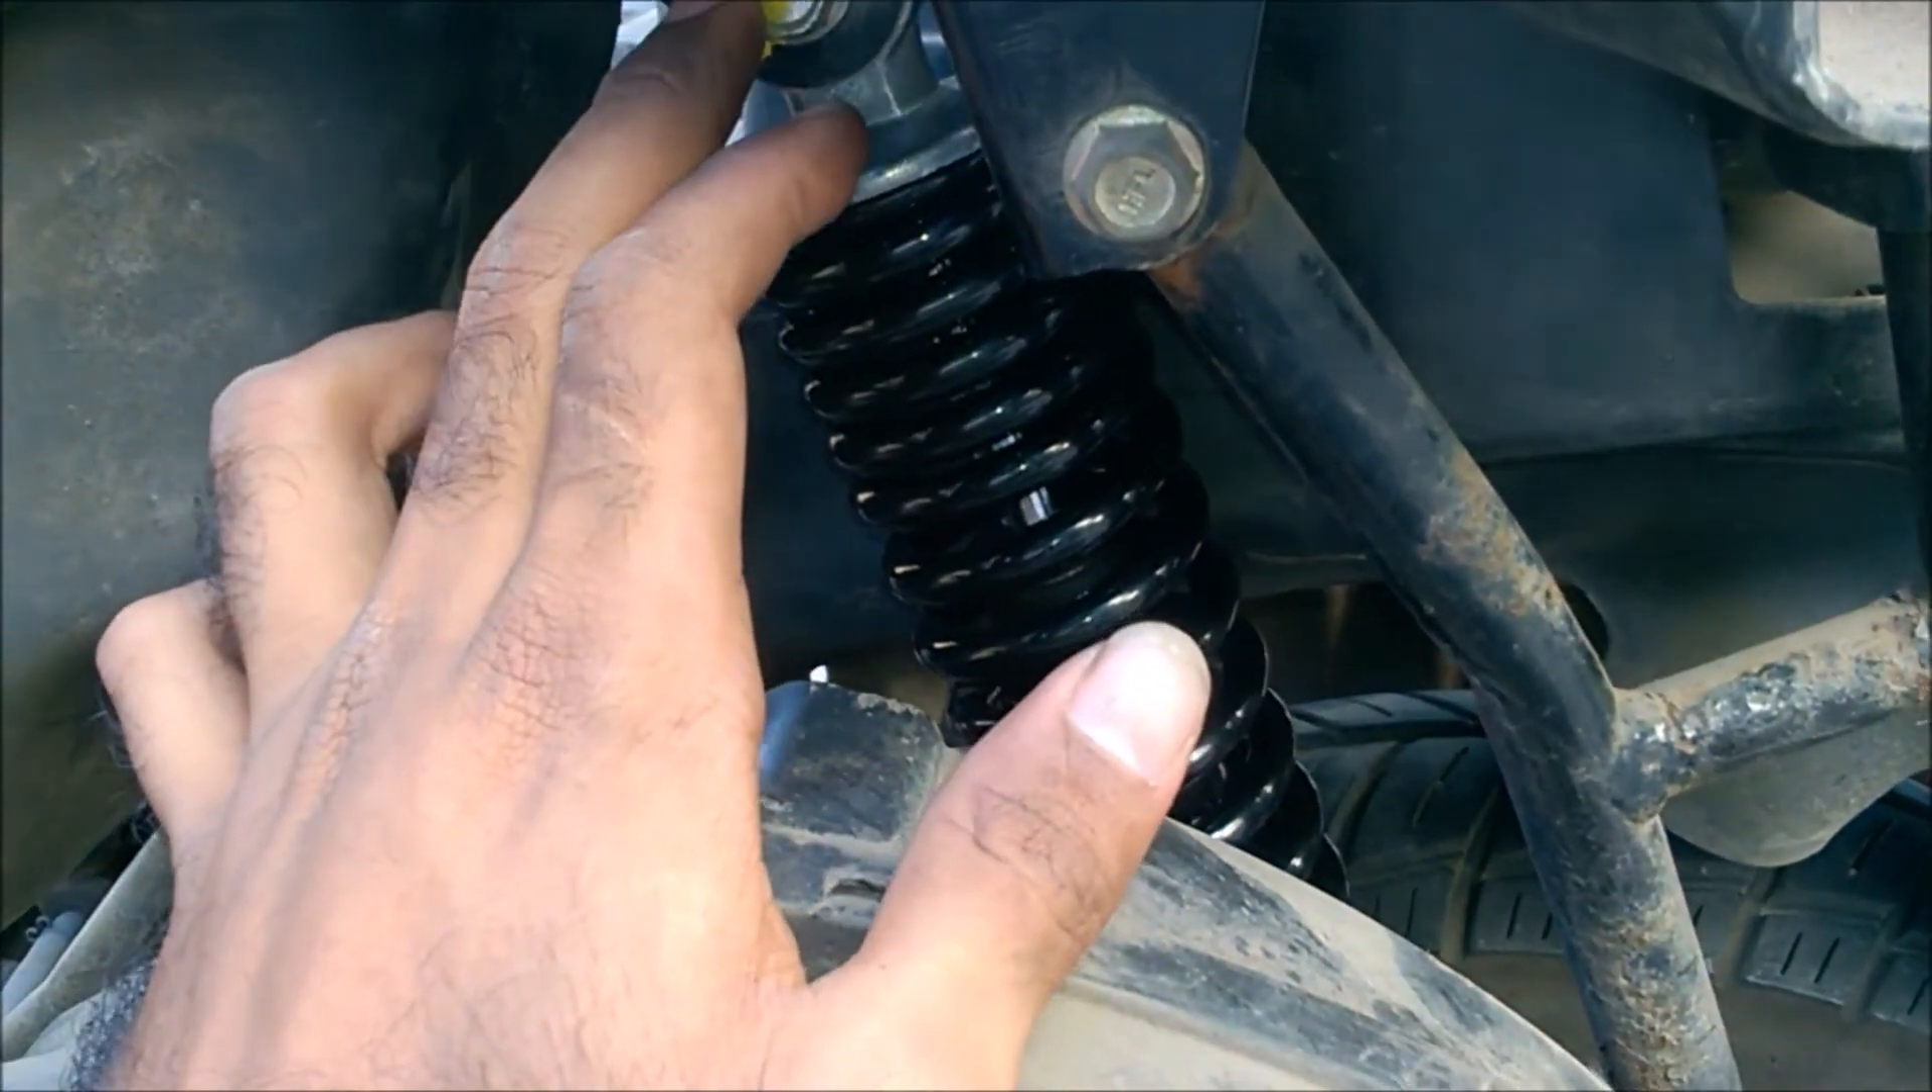Okay guys the suspension has been installed now make sure you tighten these two bolts properly because this suspension has to bear too many potholes.